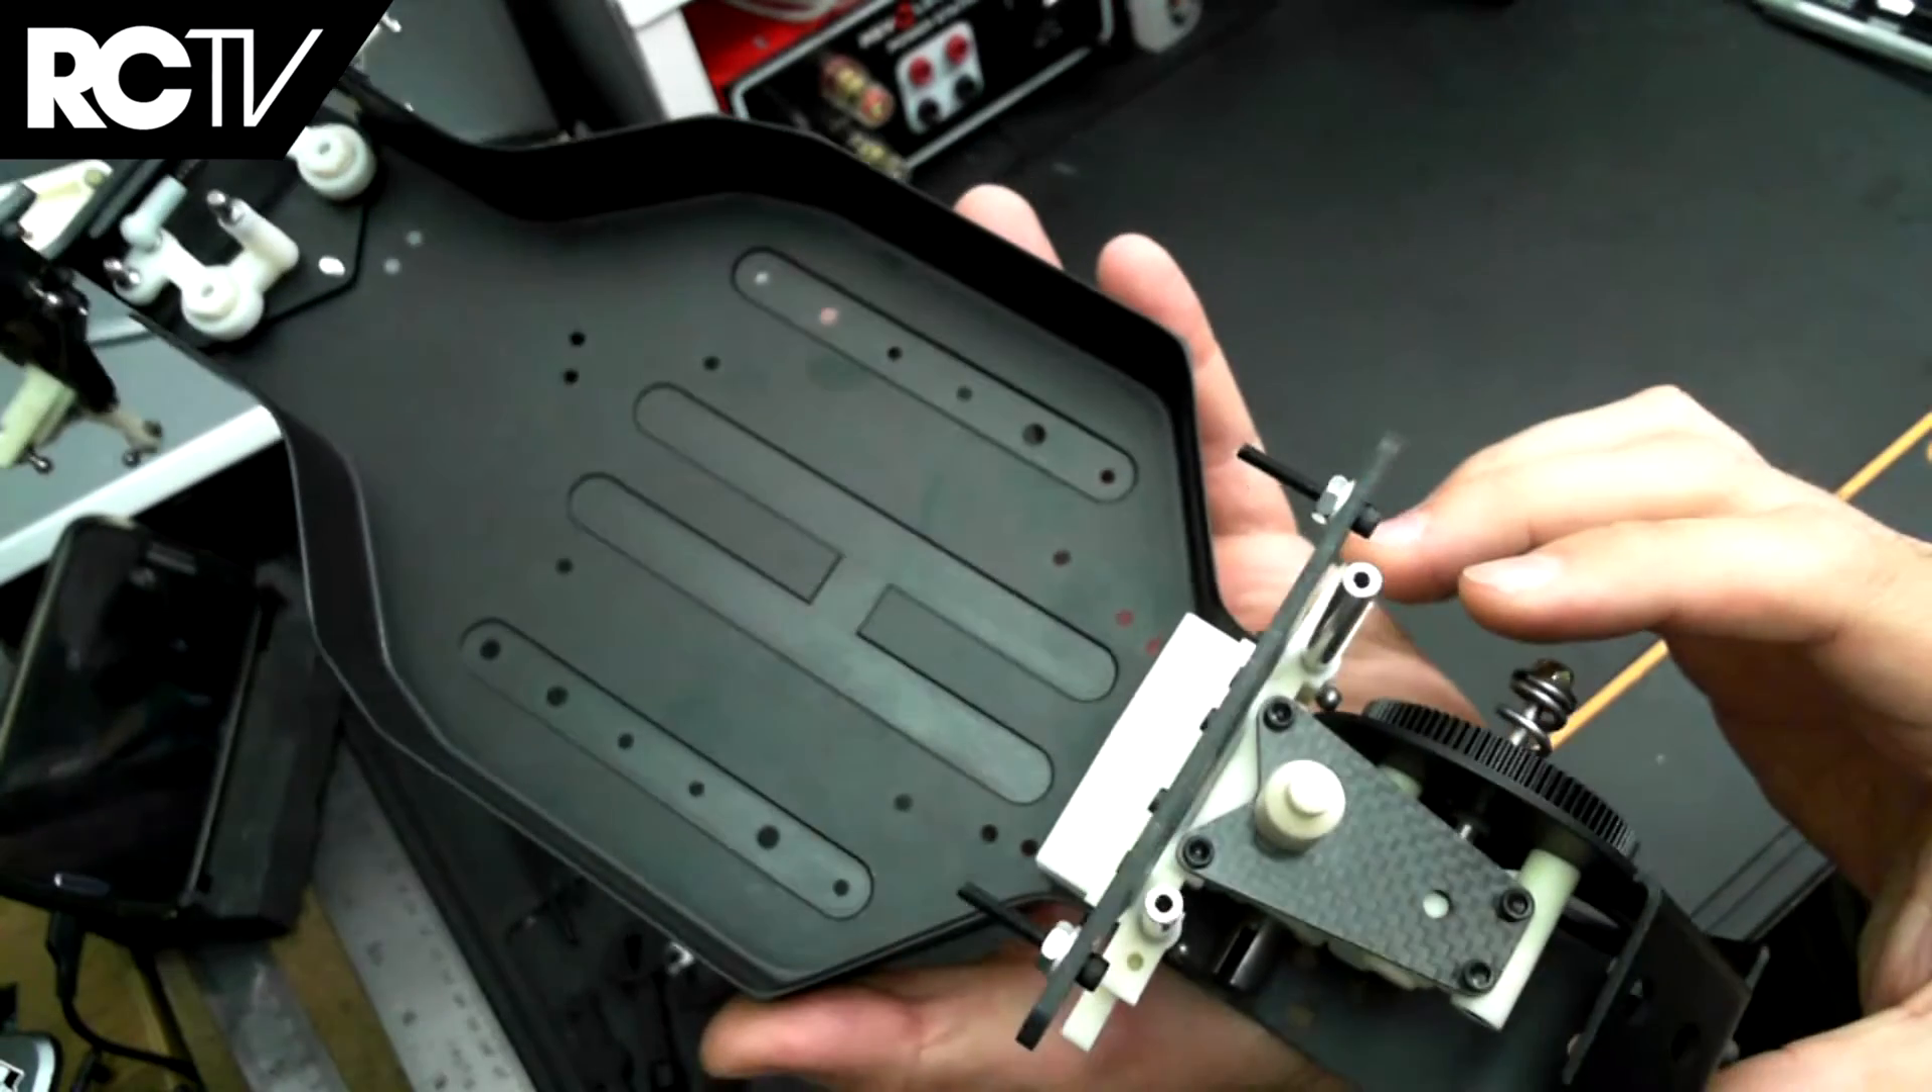And what else we have the graphite transmission brace that's gone on held in place by four screws.